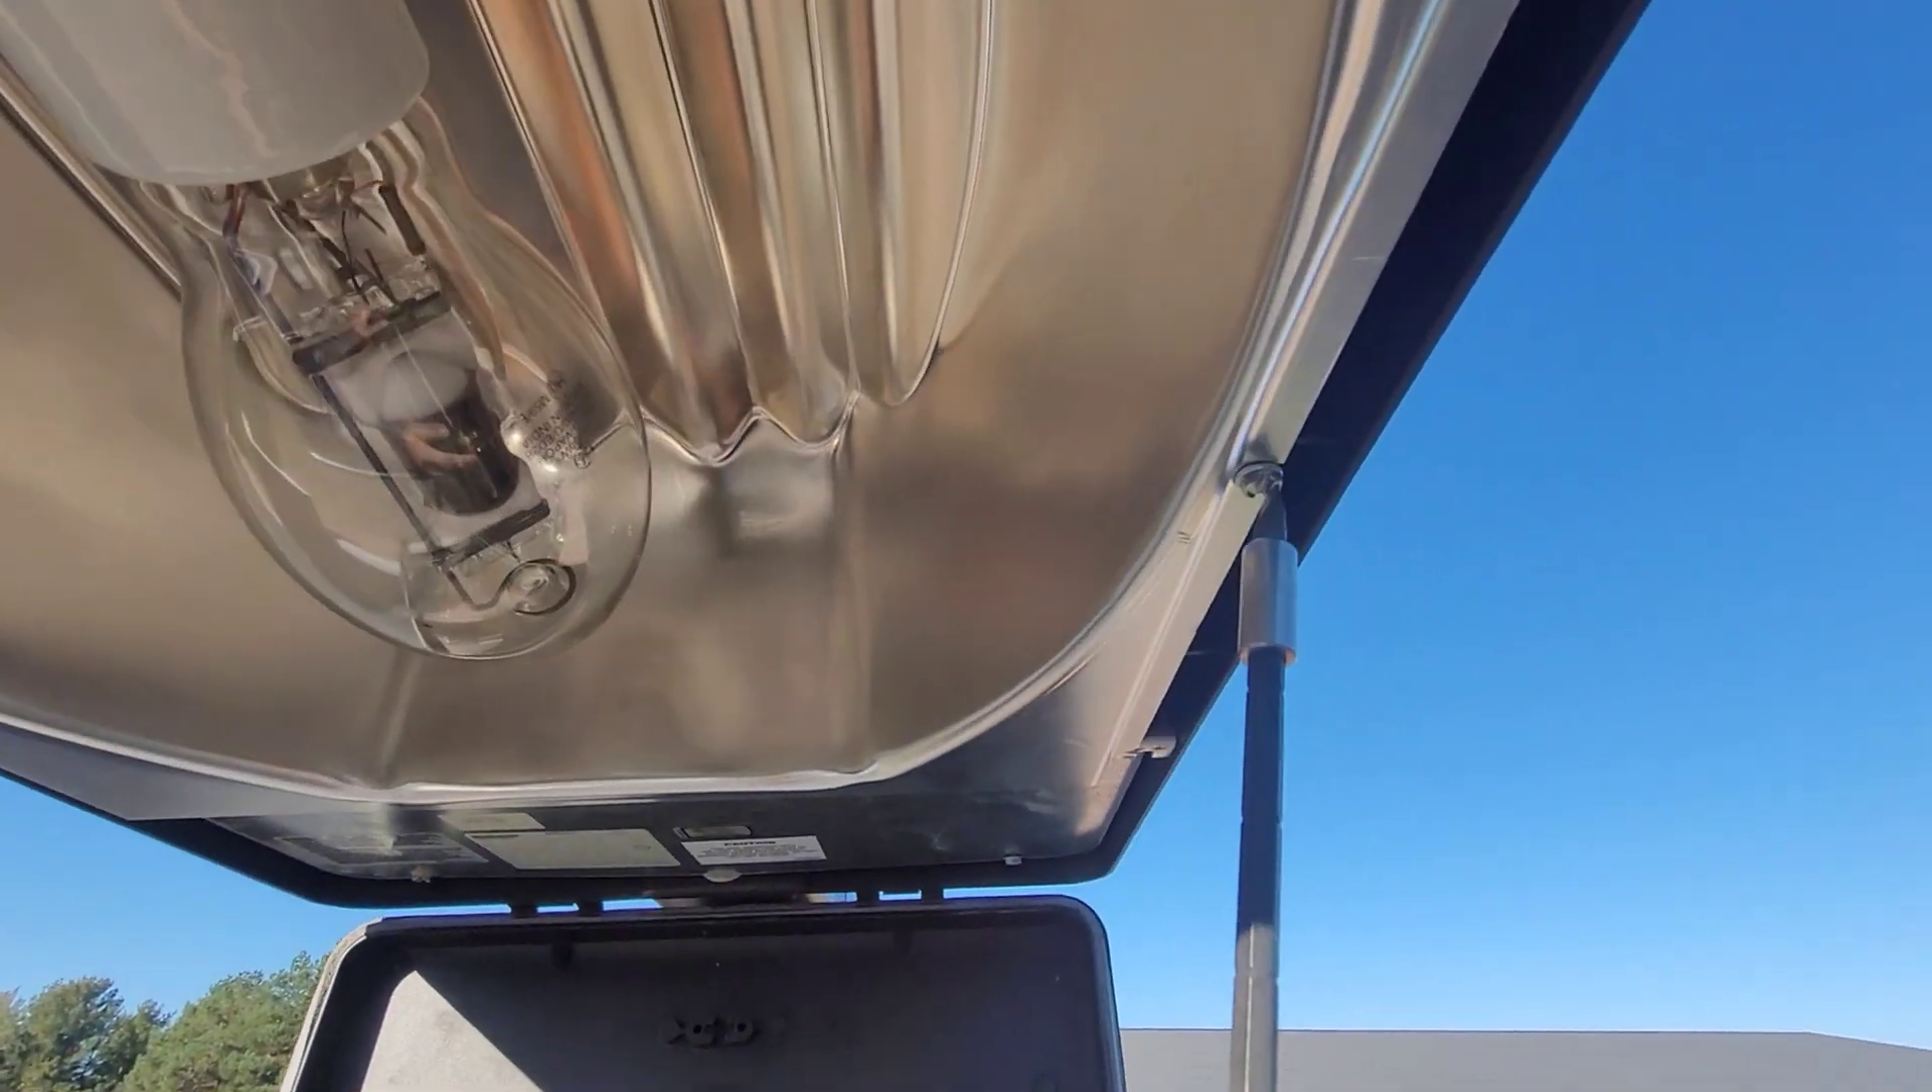So we got the light open we just need to remove this lamp.